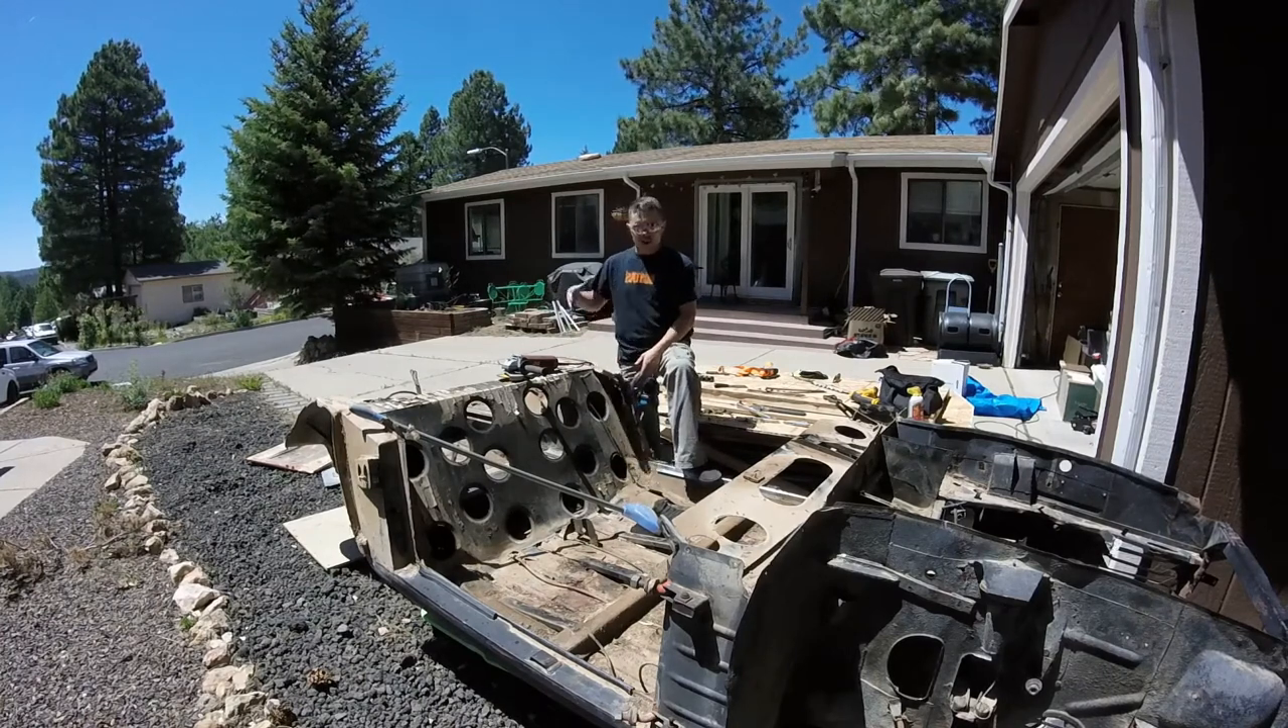I got all my usable parts off, I got the body off, cut that apart last night.